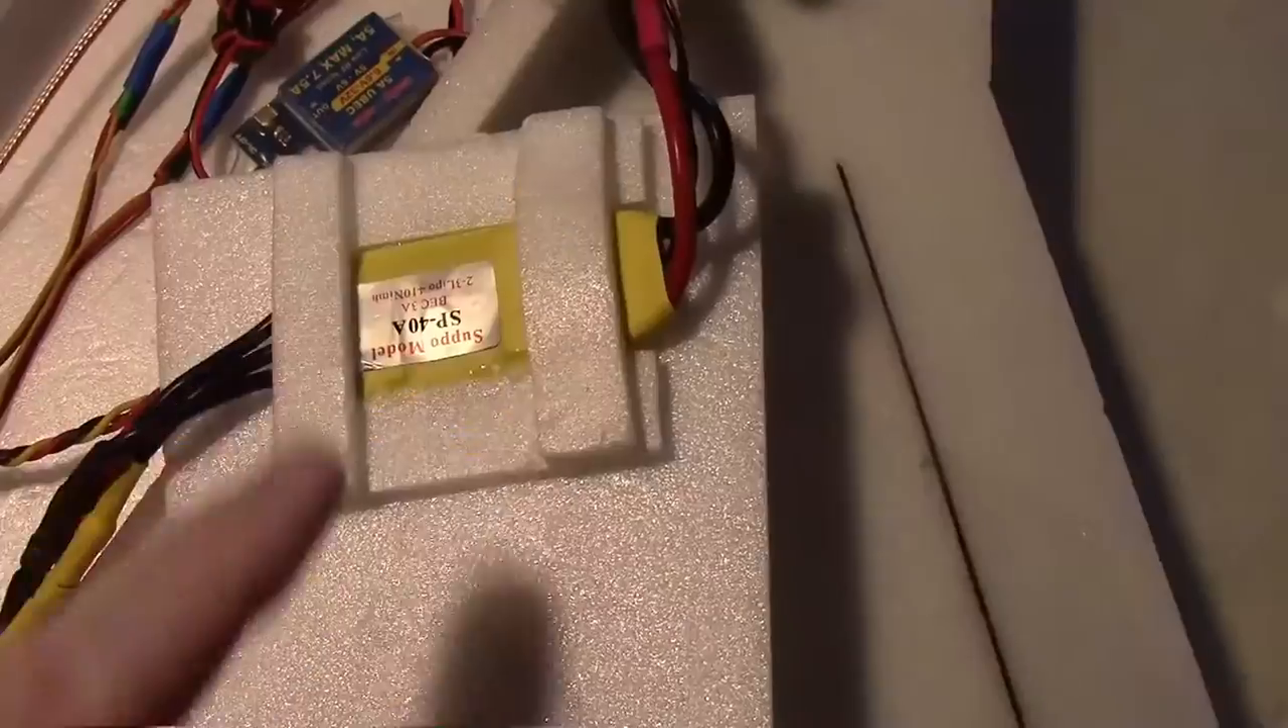I've got the Depron strips glued down over the ESC right there.